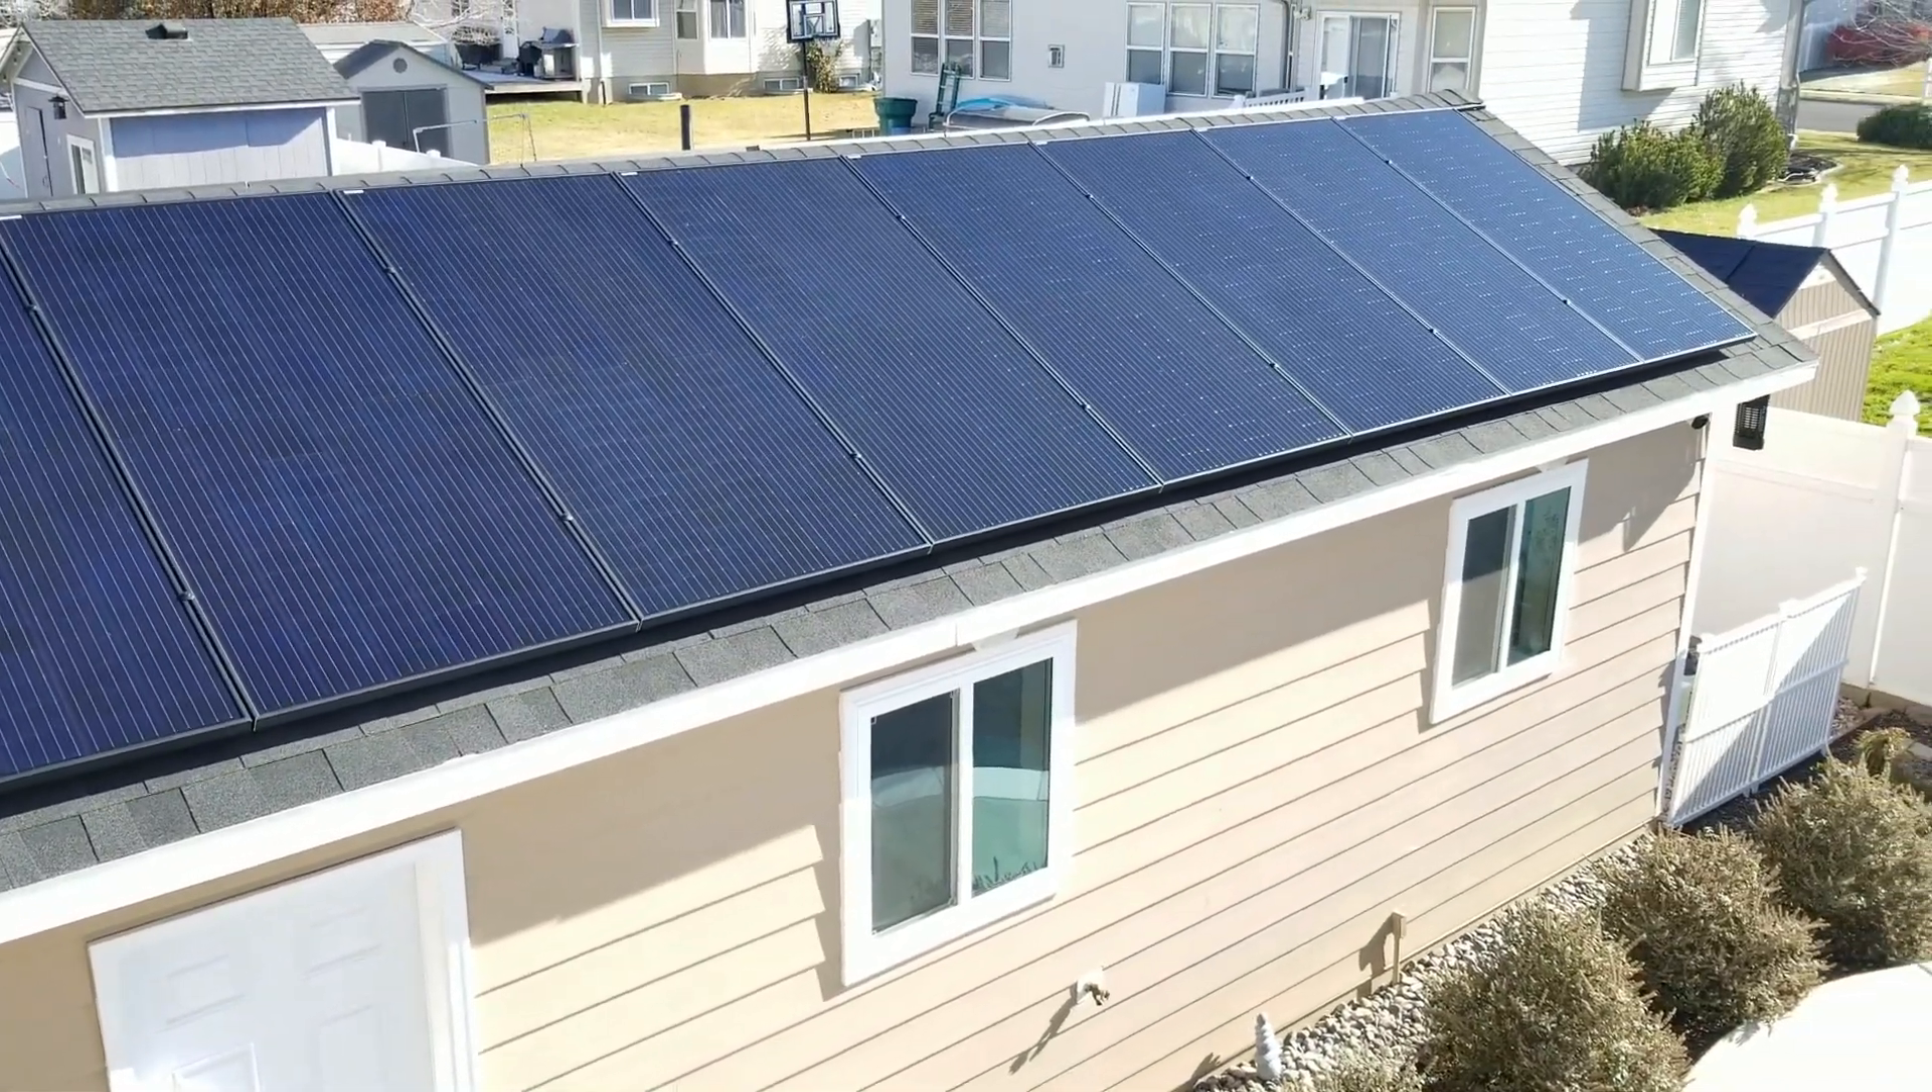And just like that we have a roof full of panels.